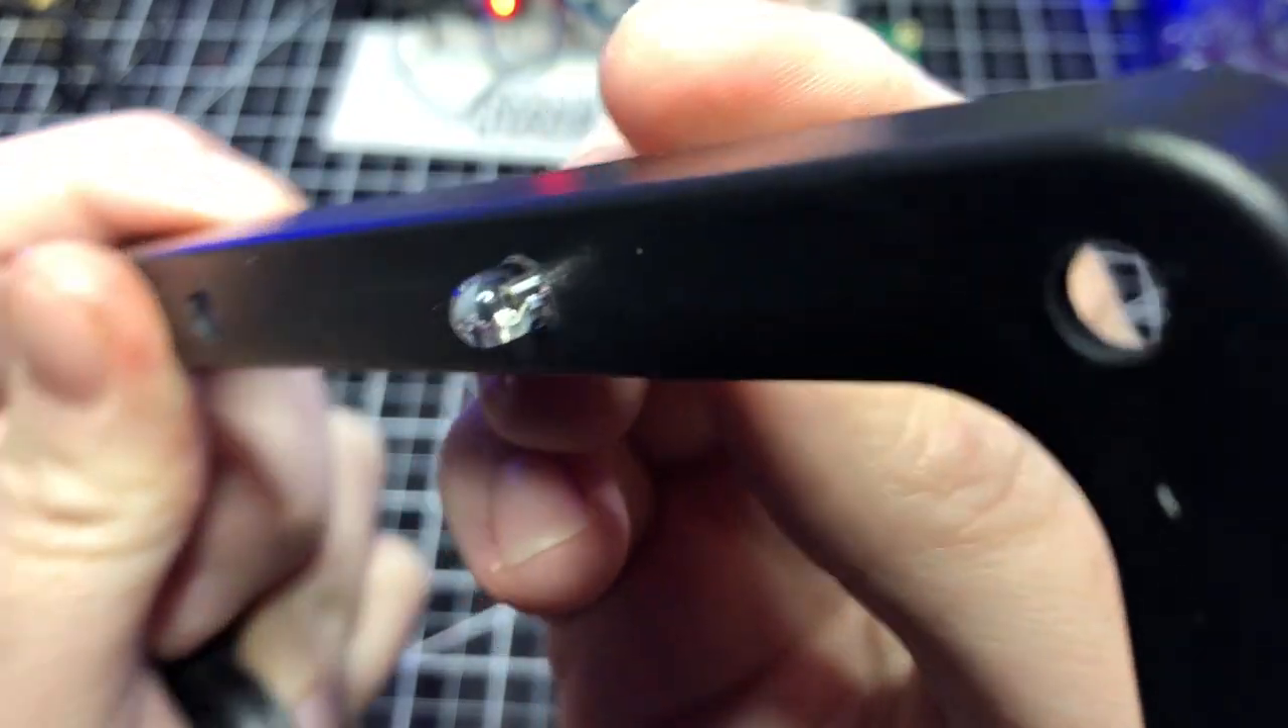Now, I'm testing how the LEDs will fit into the holes. It seems like this is a pretty nice fit.